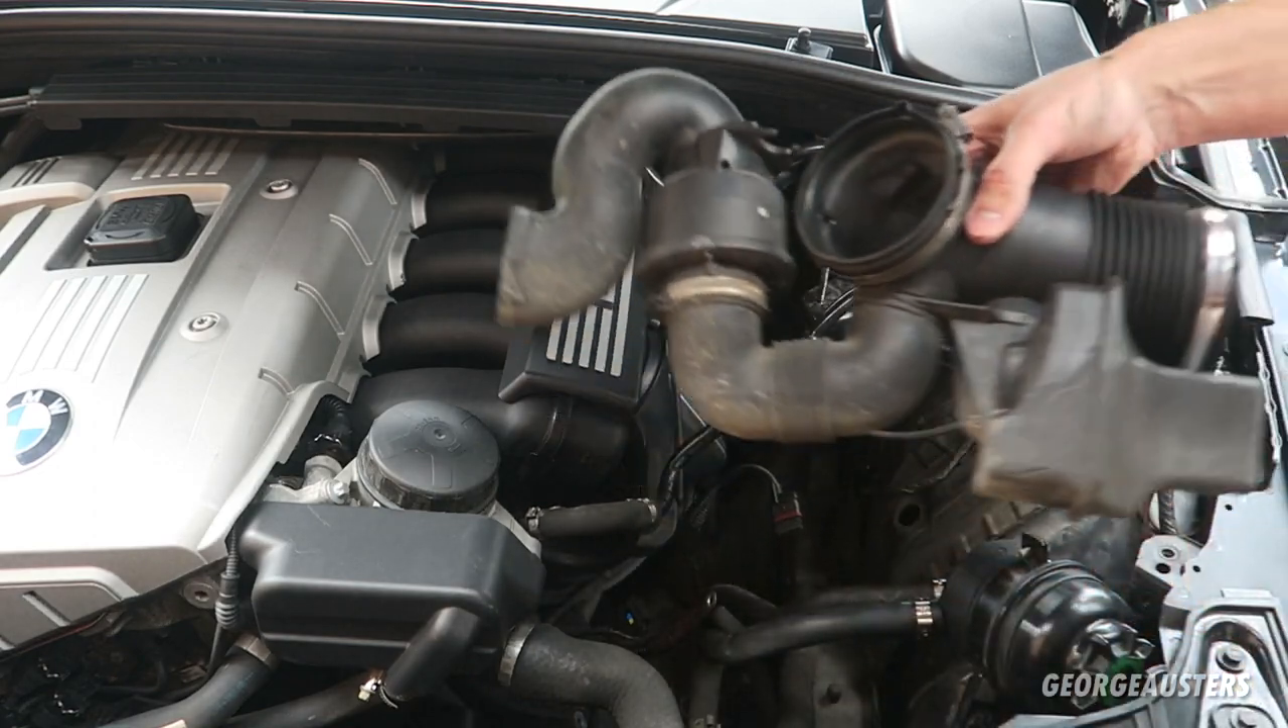And that's the air intake pipe out.